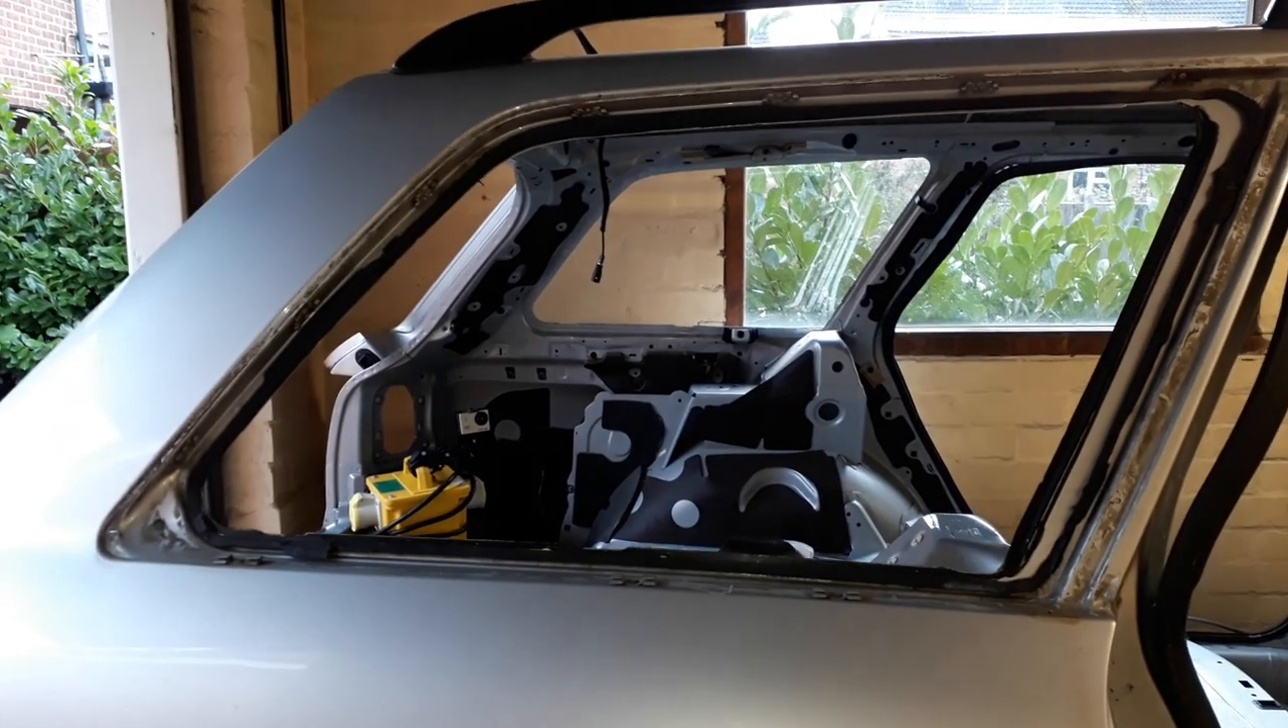So anyway that's the two quarter rear glass removed.